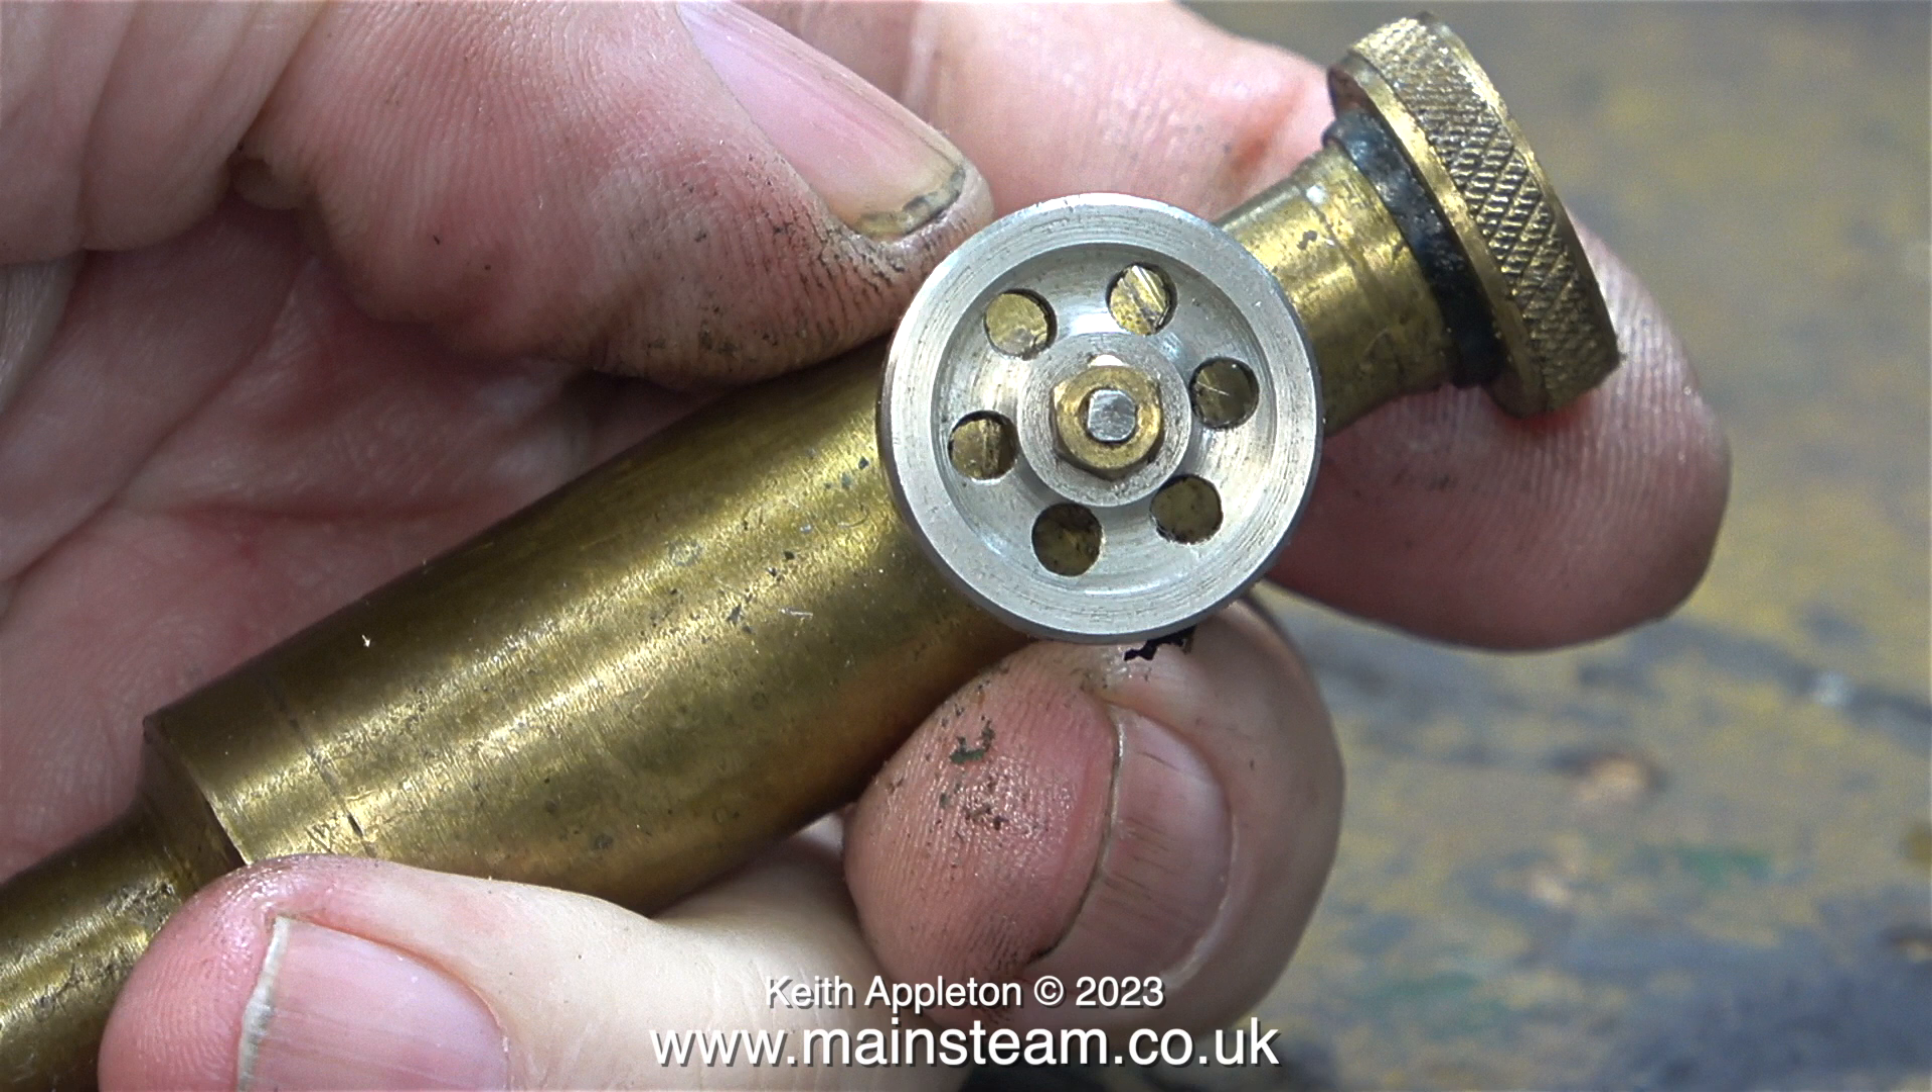This clip shows the hand wheel now held in place using a 7BA nut.